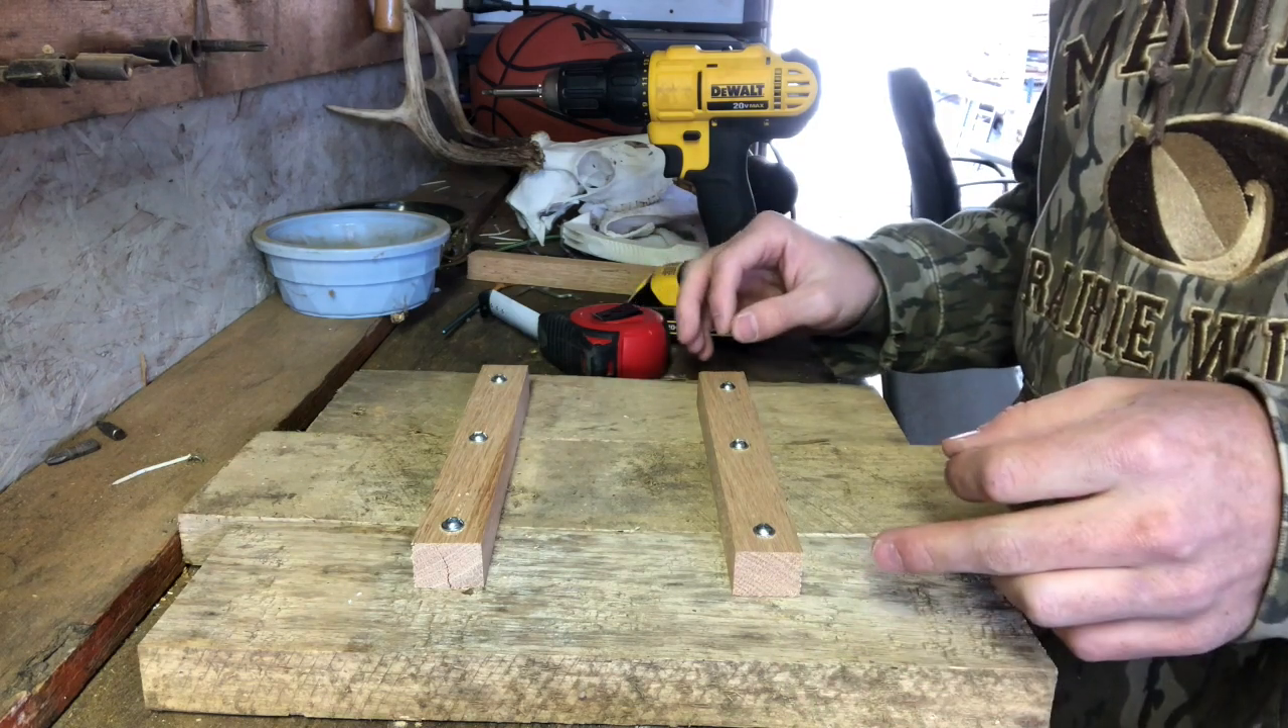All right now I've got all six of our screws in.